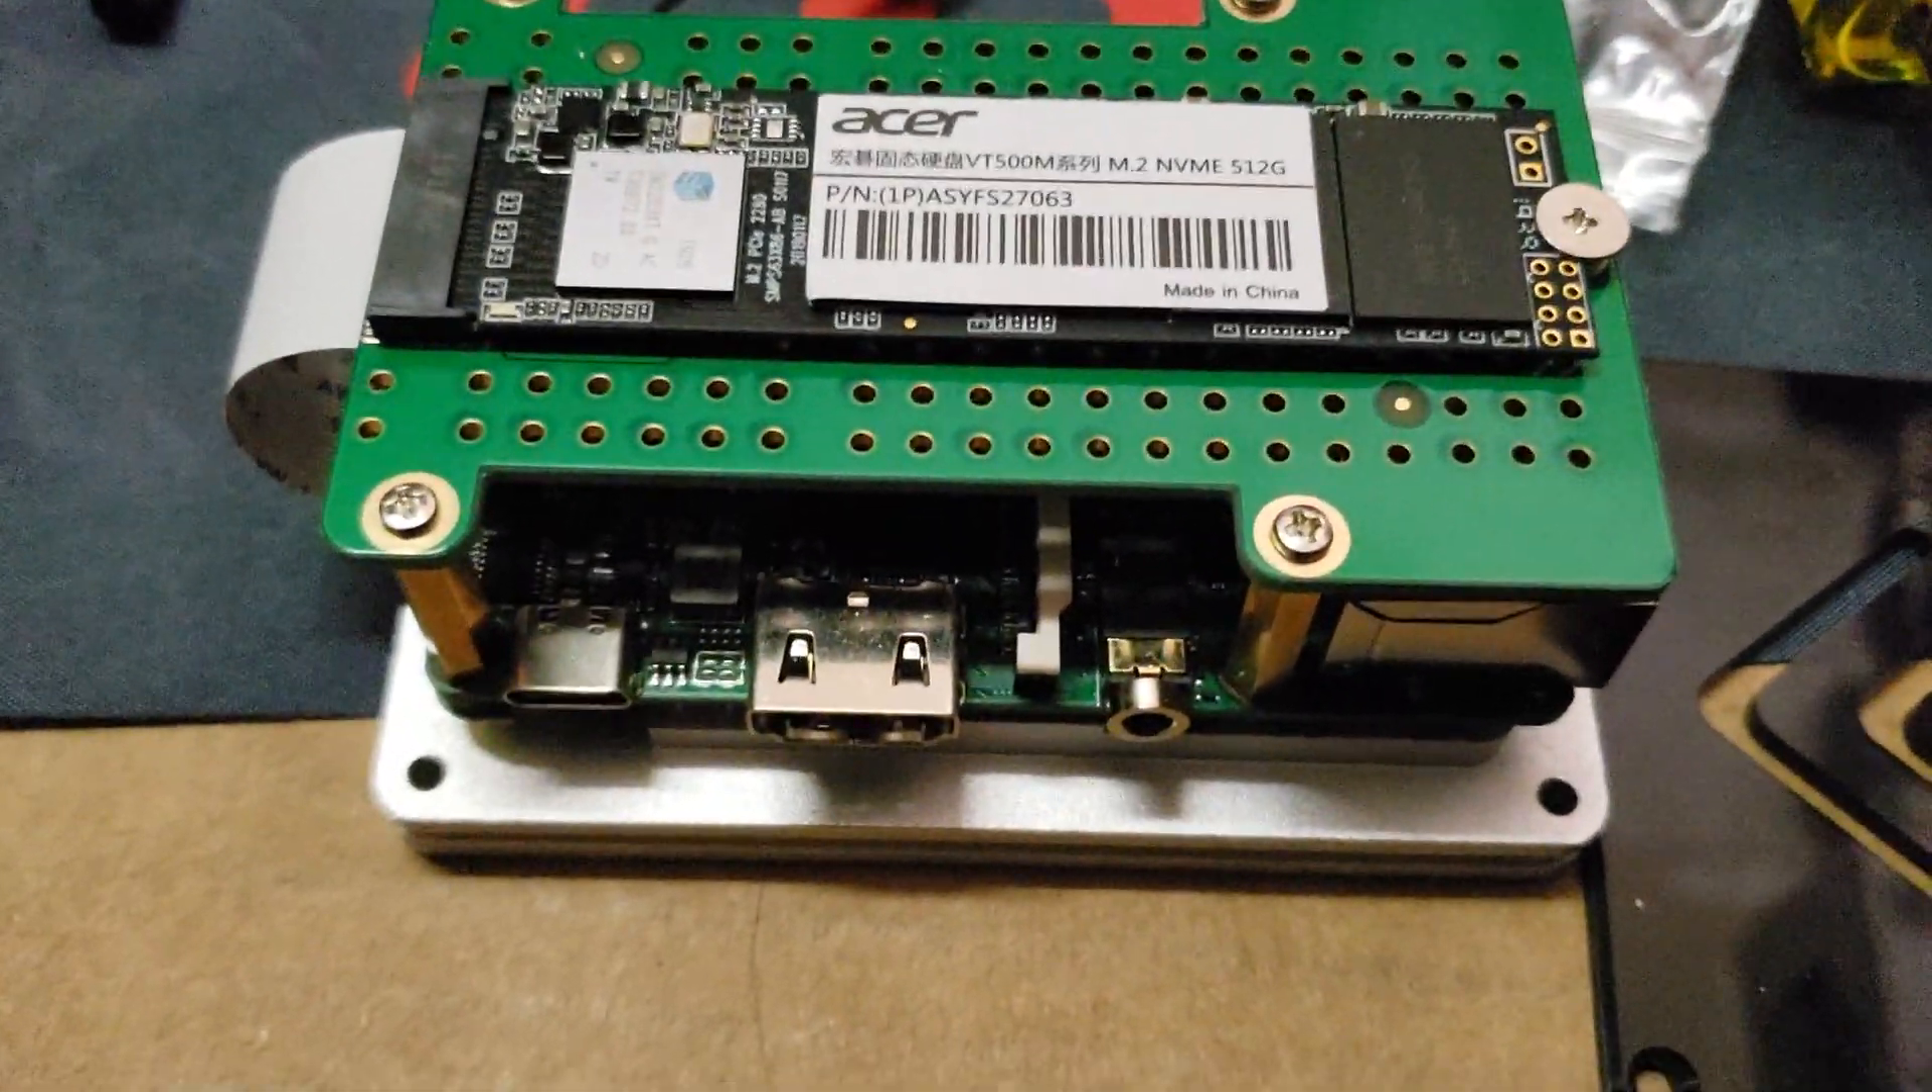I went ahead and installed the M .2. Did not use the screws that came with it.